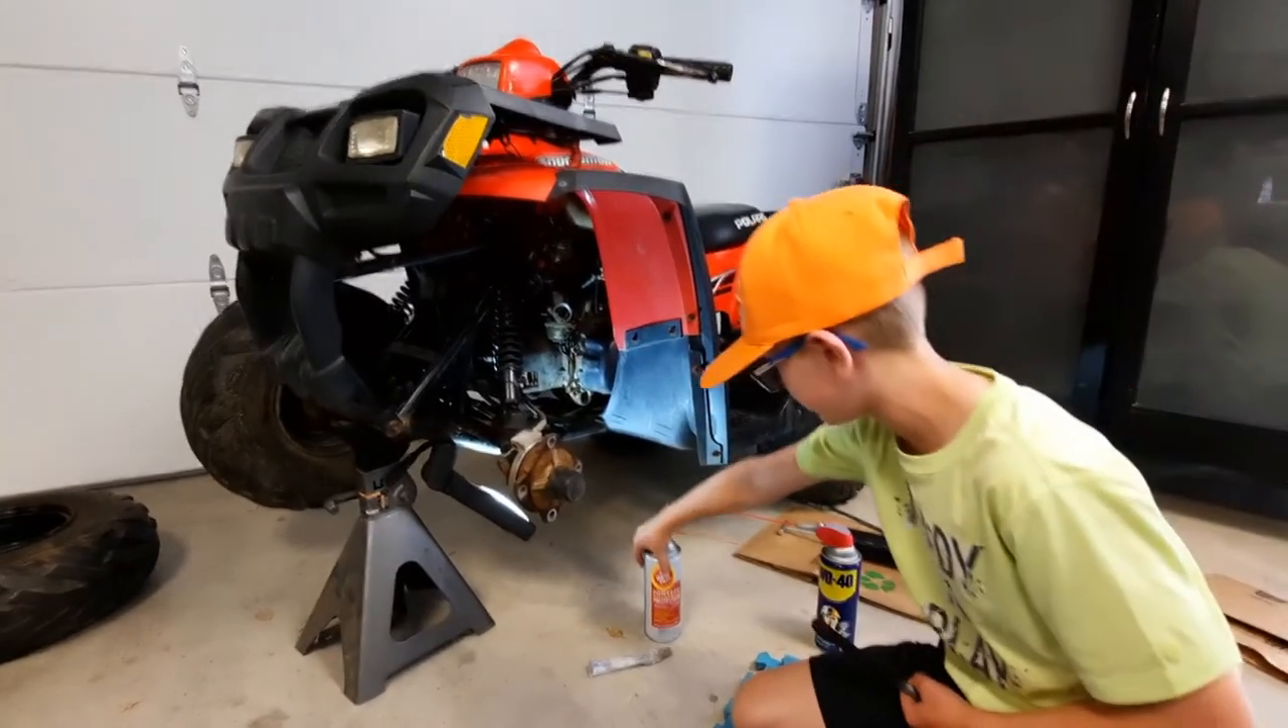We just took the wheel and tire off, but it was pretty hard to get them out.